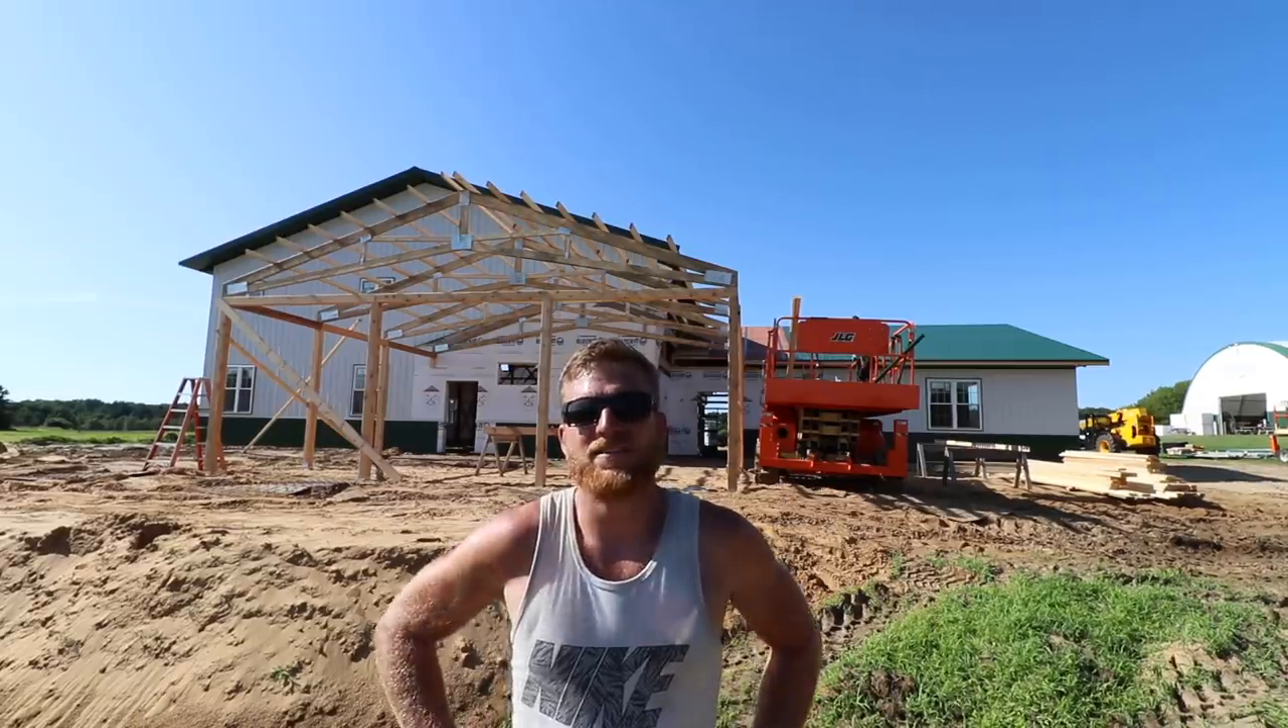We got the main framing done the truss is up.